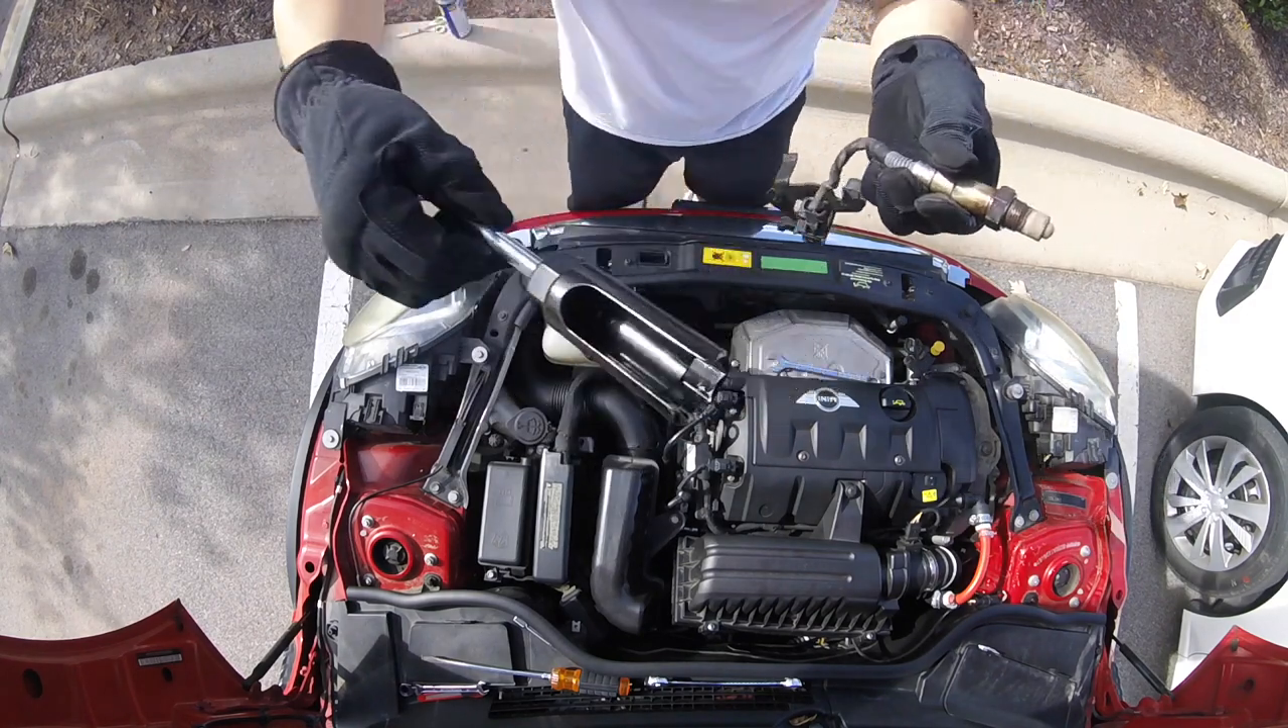Yeah, this is the extracted This is the extracted oxygen sensor.